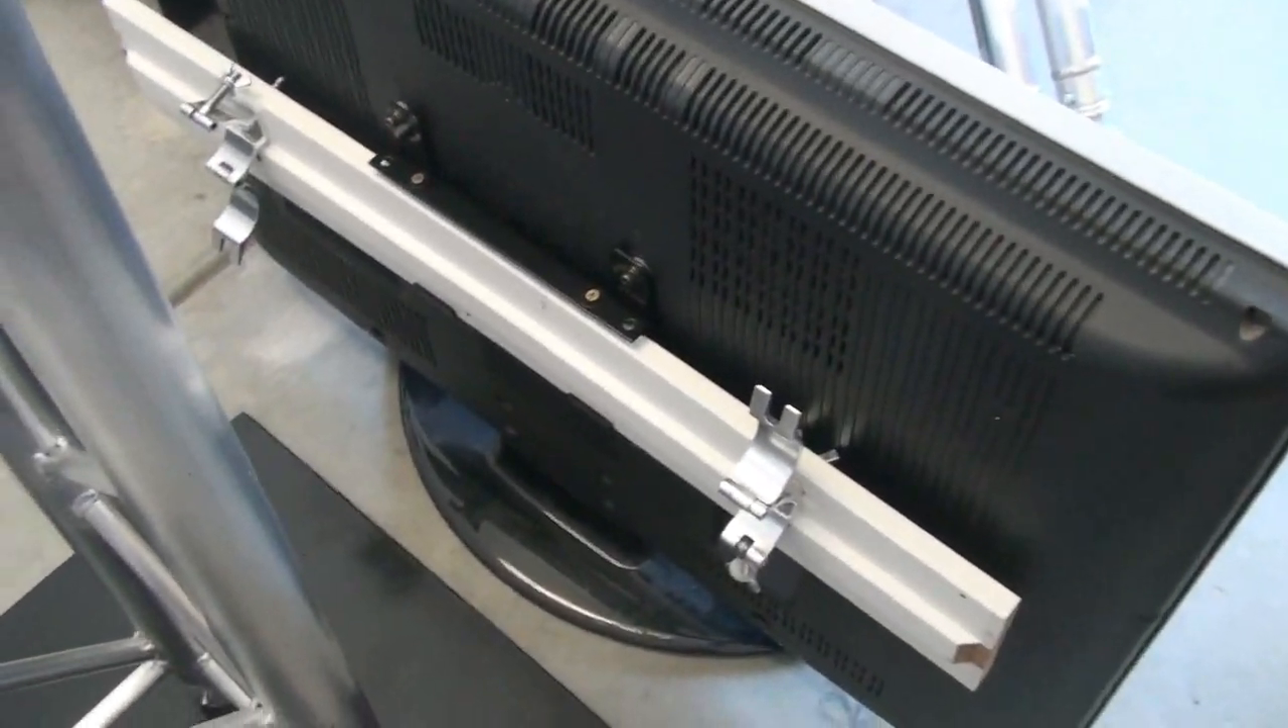I mounted the bracket on the back.